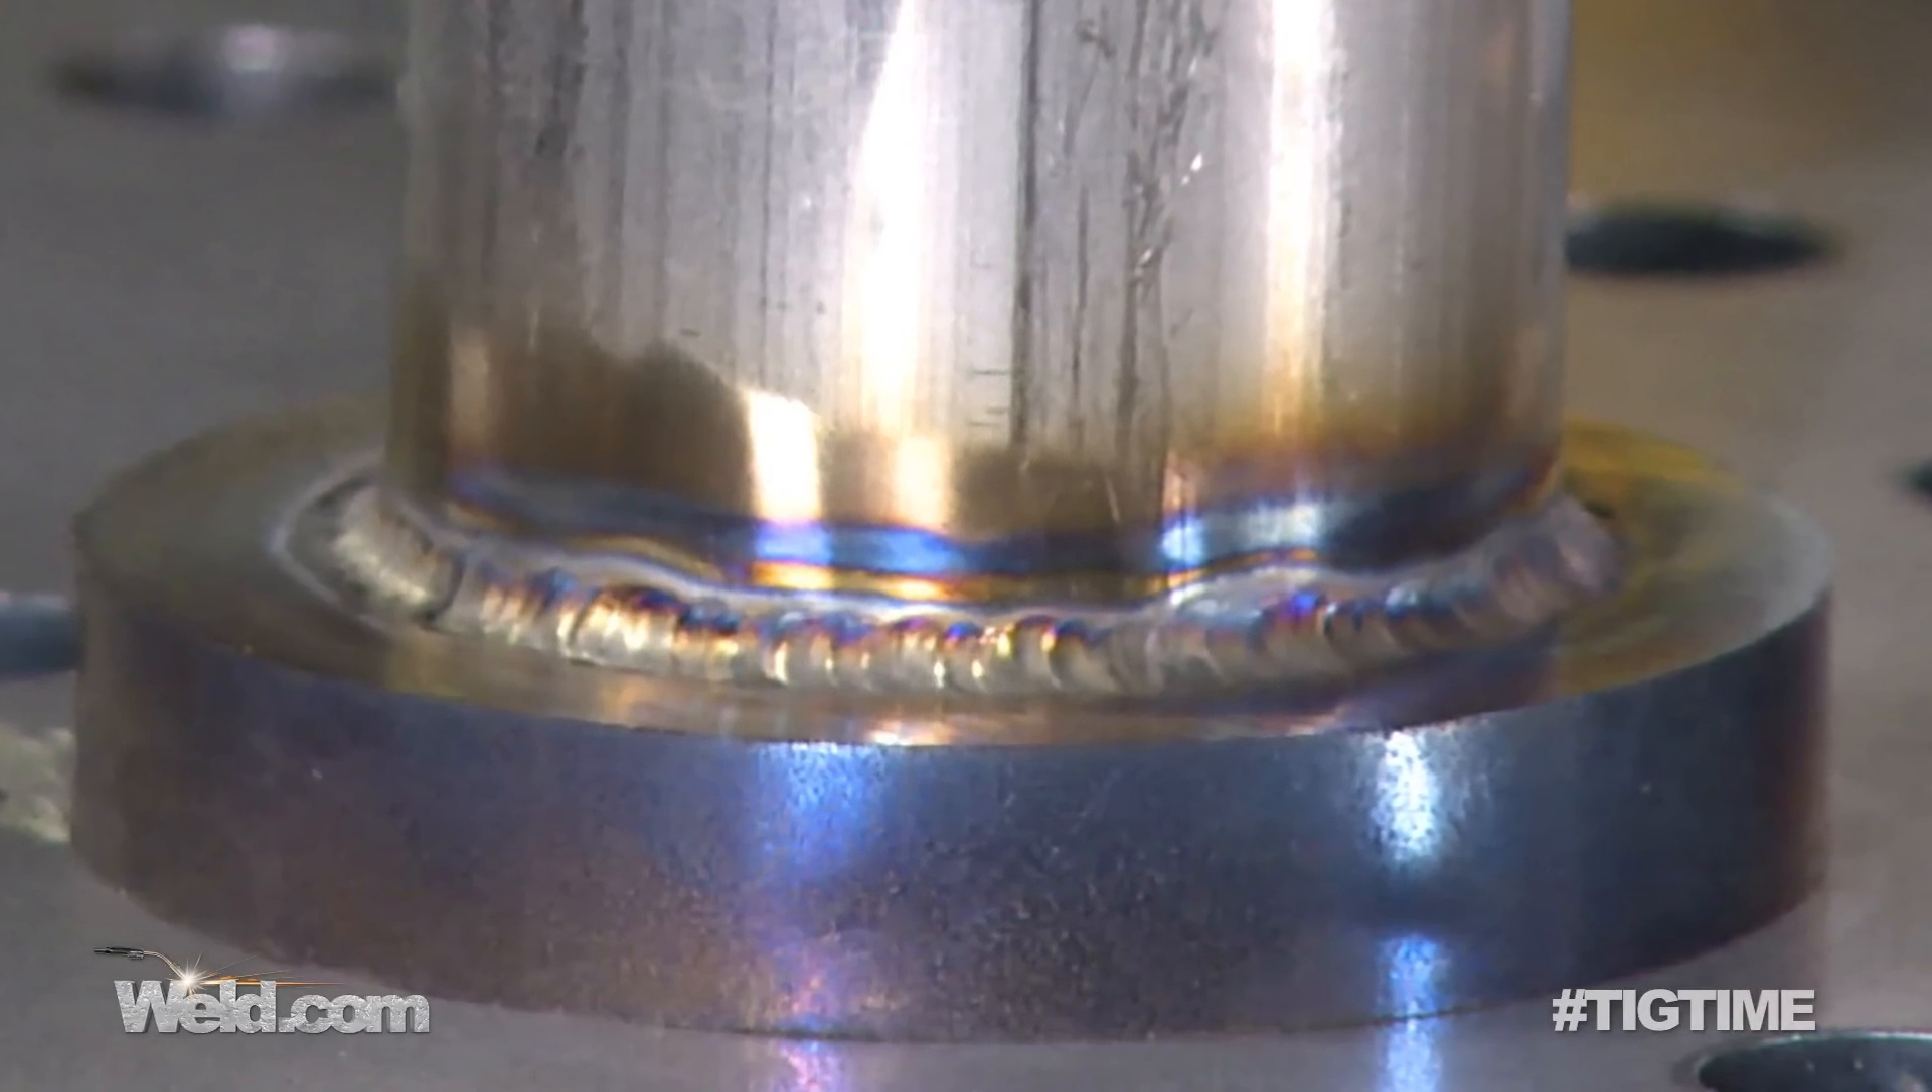Okay, now that I've finished with the fillet weld, I just want to make mention that I put a very small fillet weld in there.